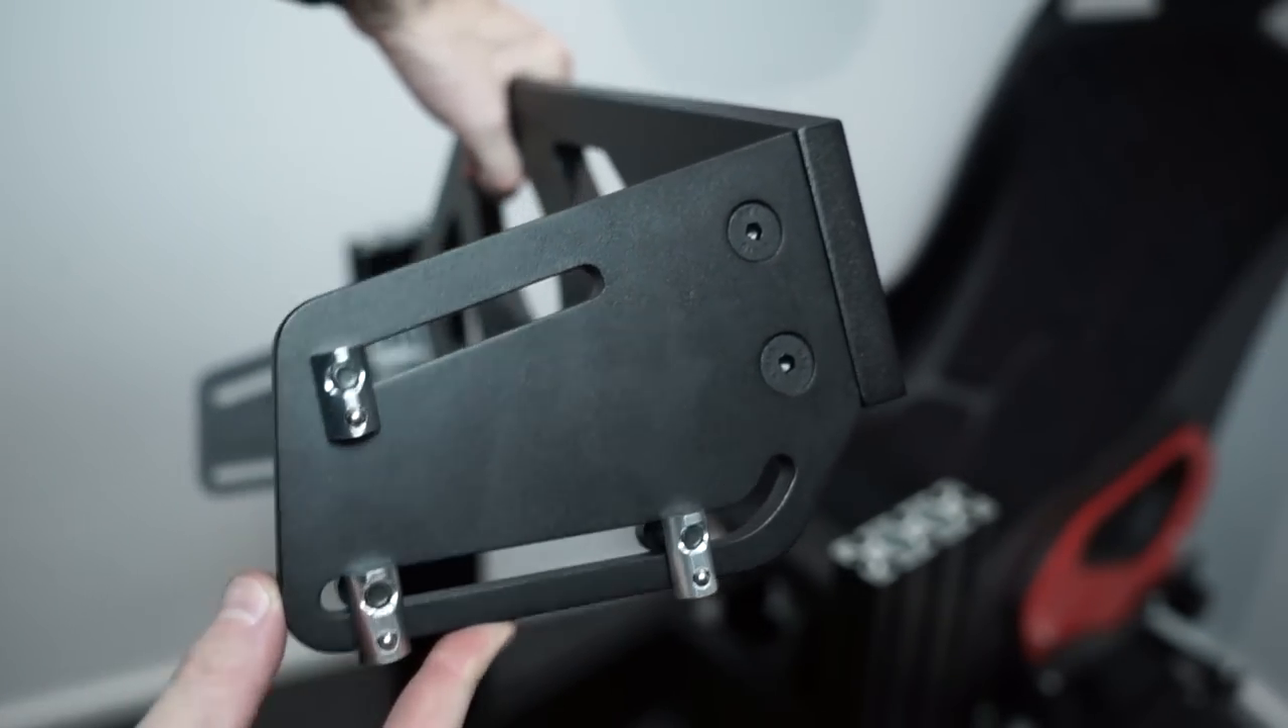And once i had everything torqued down i pre-installed my three m8 t nuts as well just for preparation into the assembly so three on each side six in total.